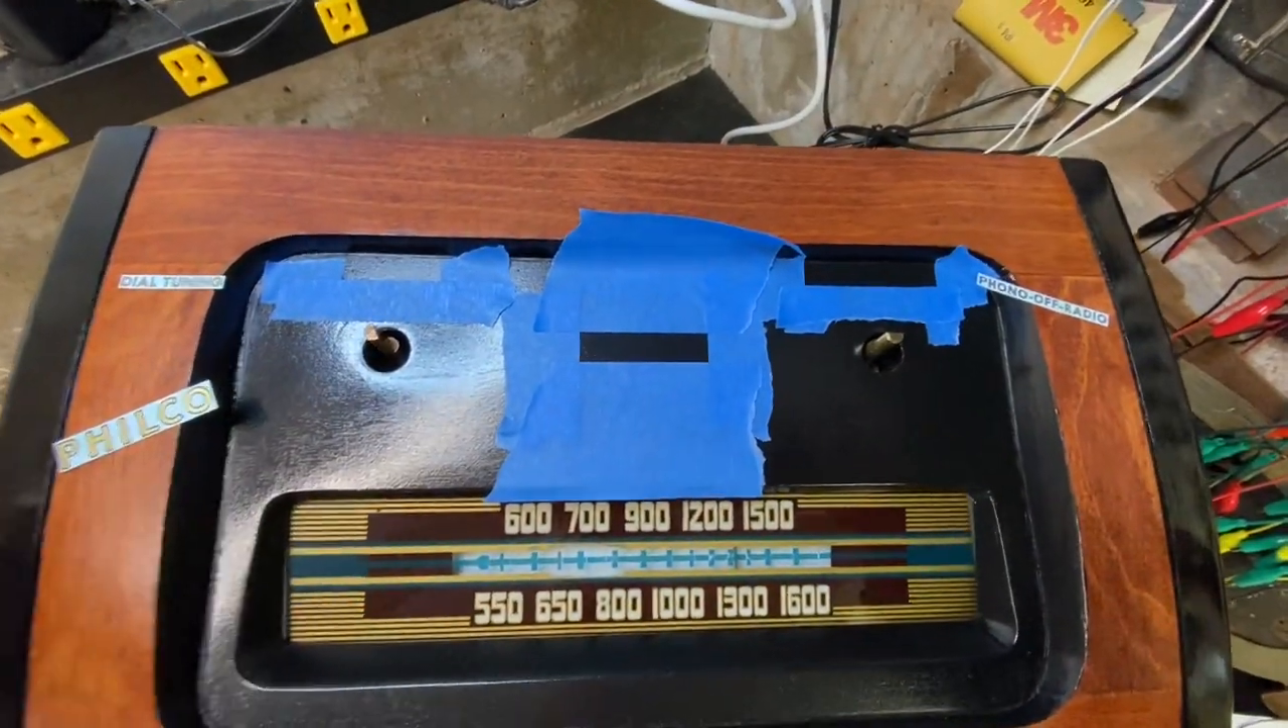I'm about to put in the decals. I went ahead. And laid them on there.